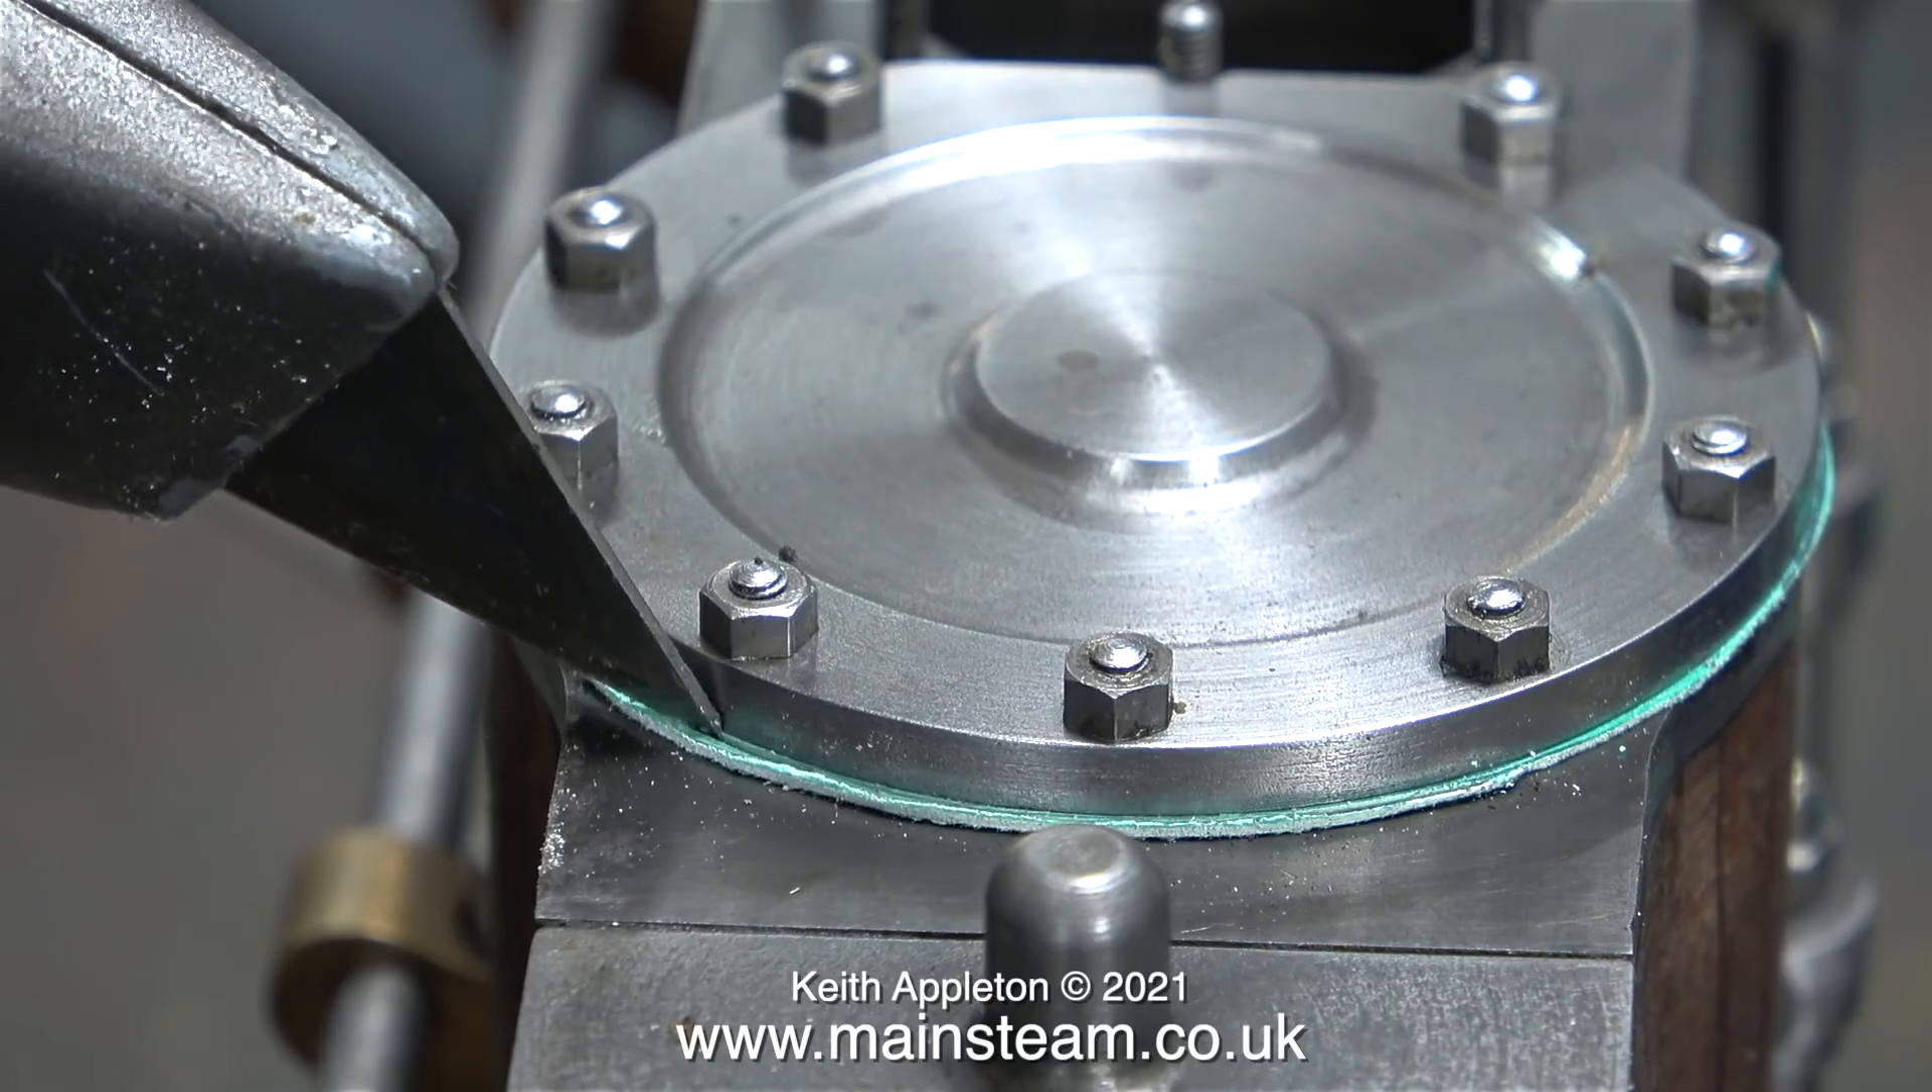You can see in this clip that clearly the gasket is too big for the cylinder which is far better than it being too small.